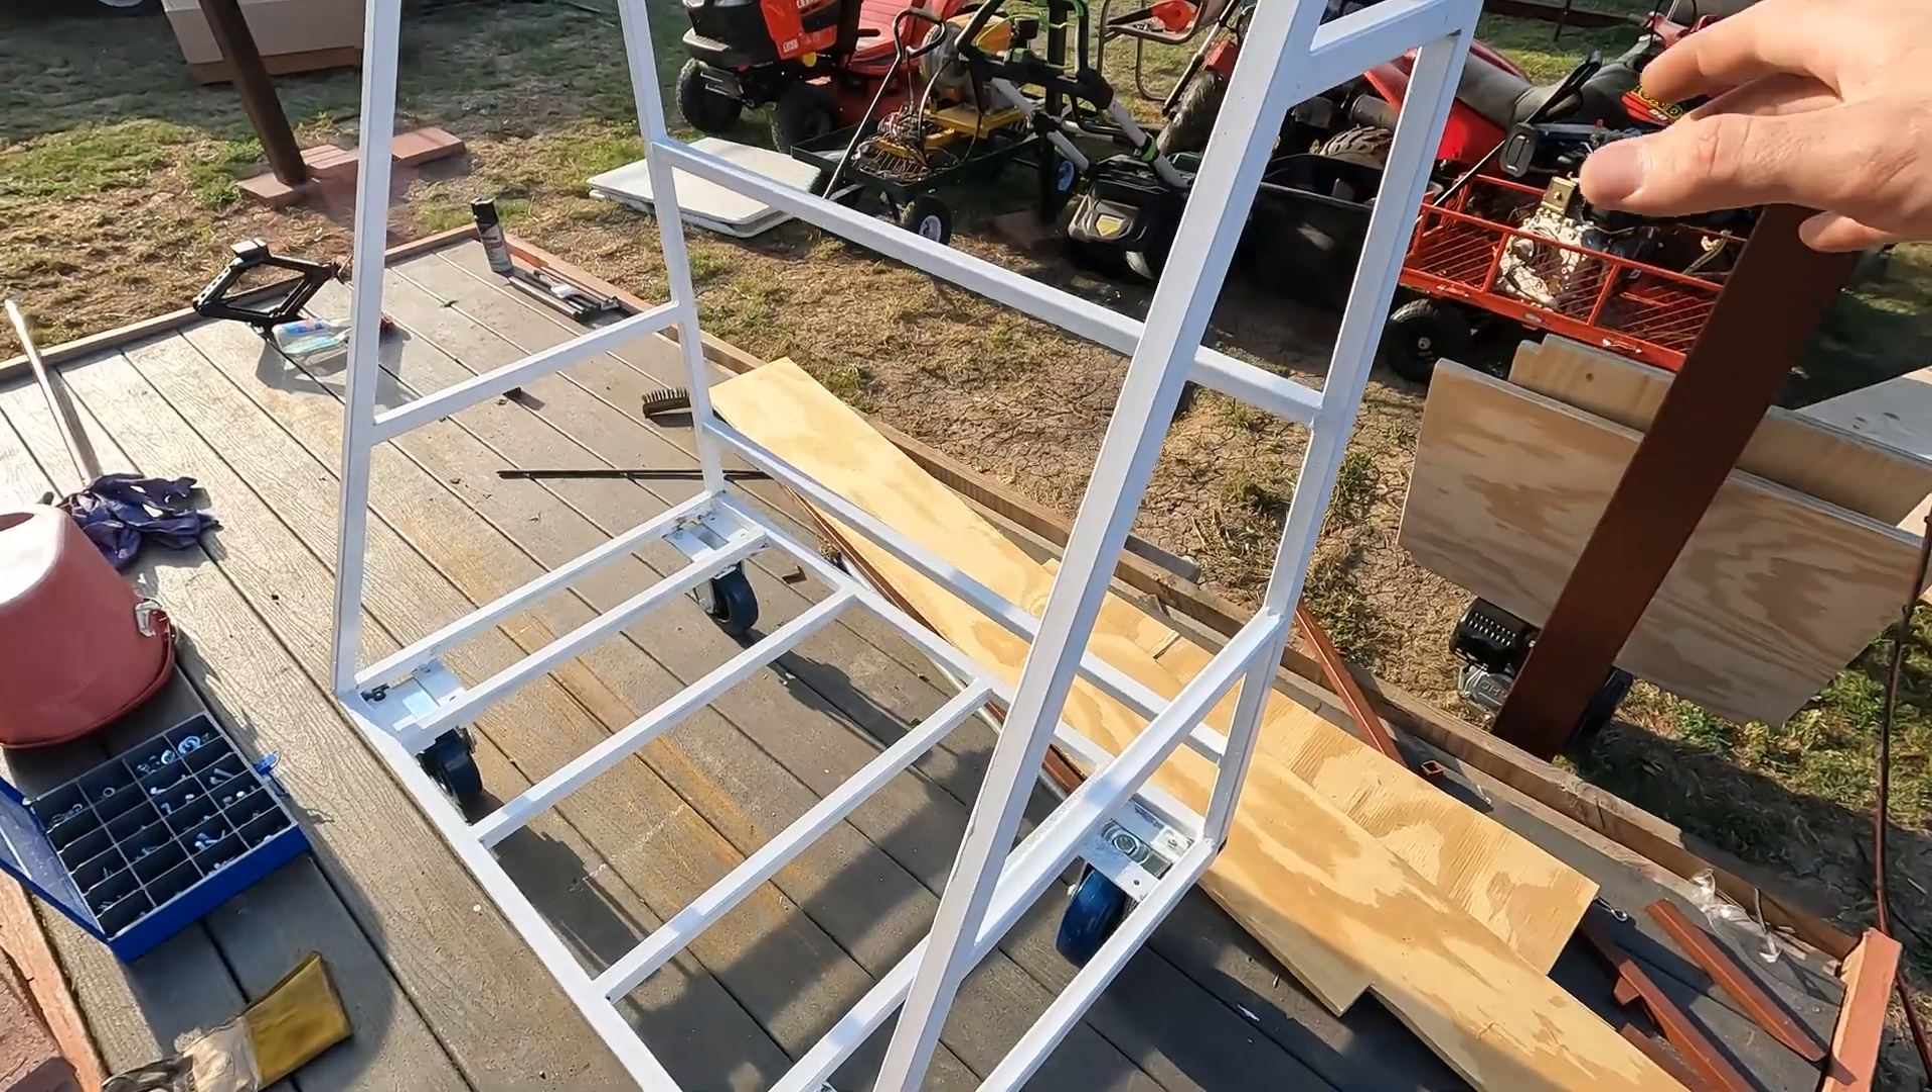All right got the wheels on.